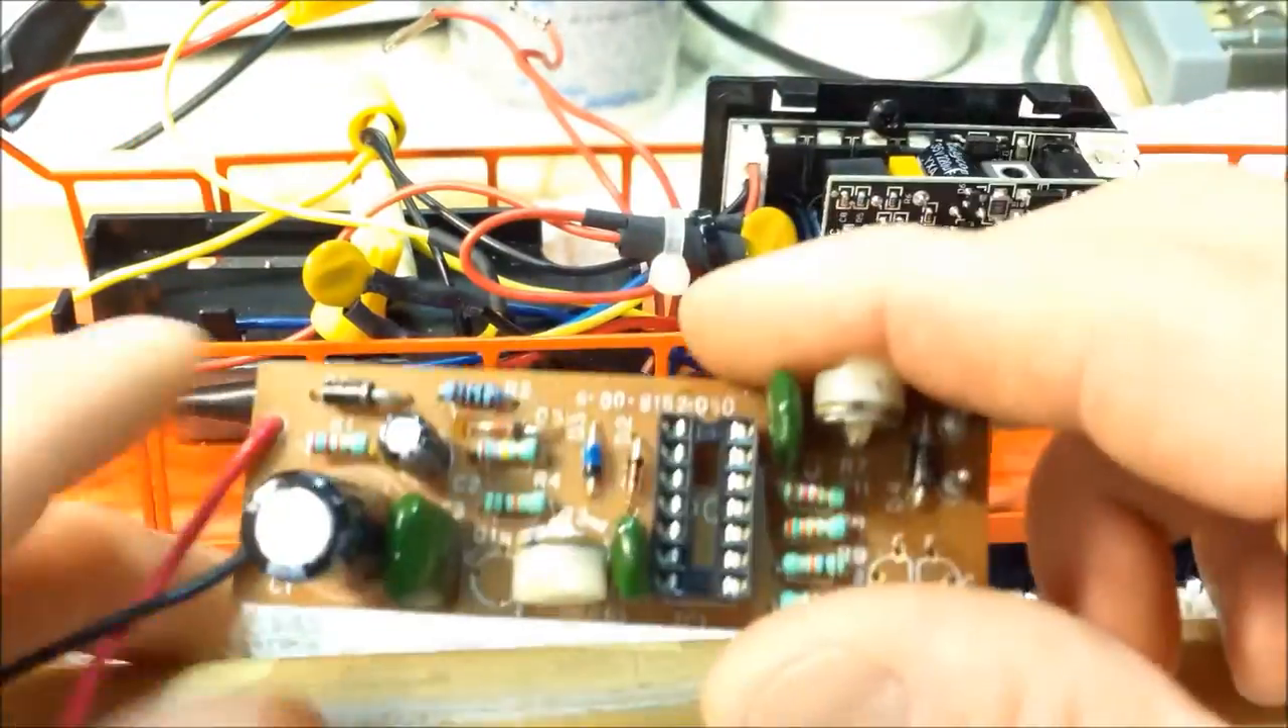I took the horn board which is right here this board off.